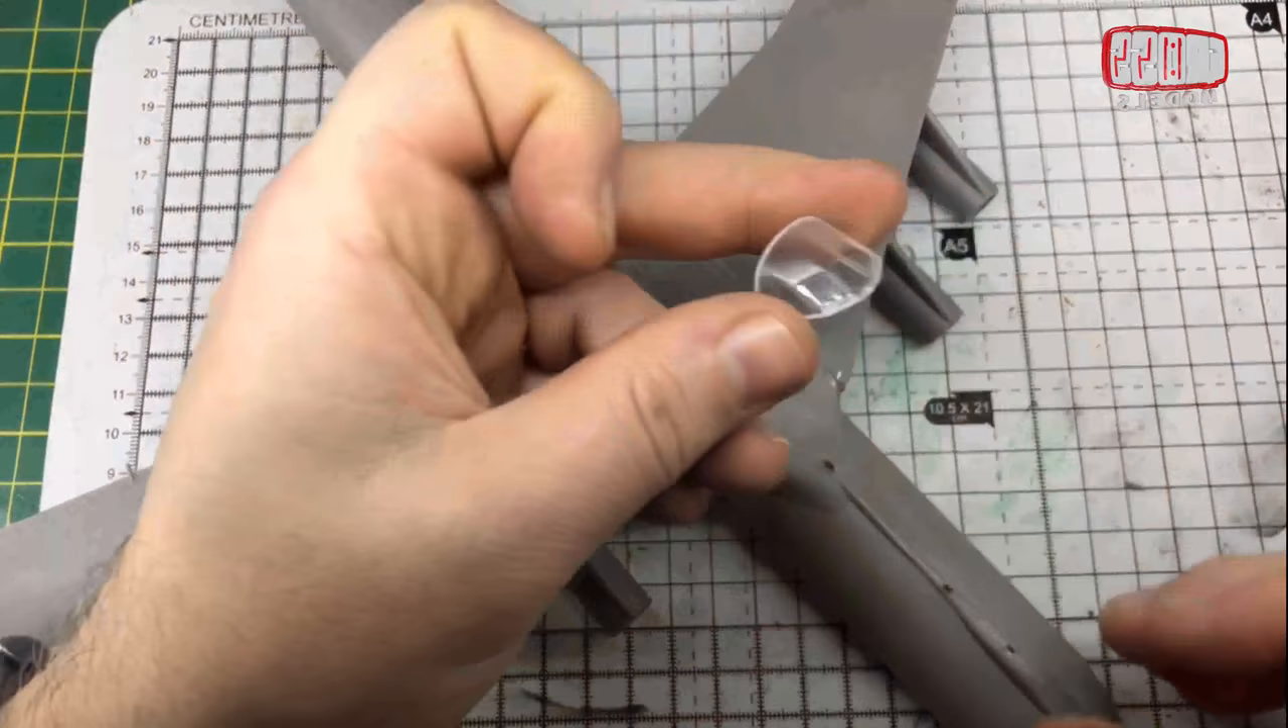The canopy on the front is a clear piece which I haven't attached yet, which will need to be attached before painting.